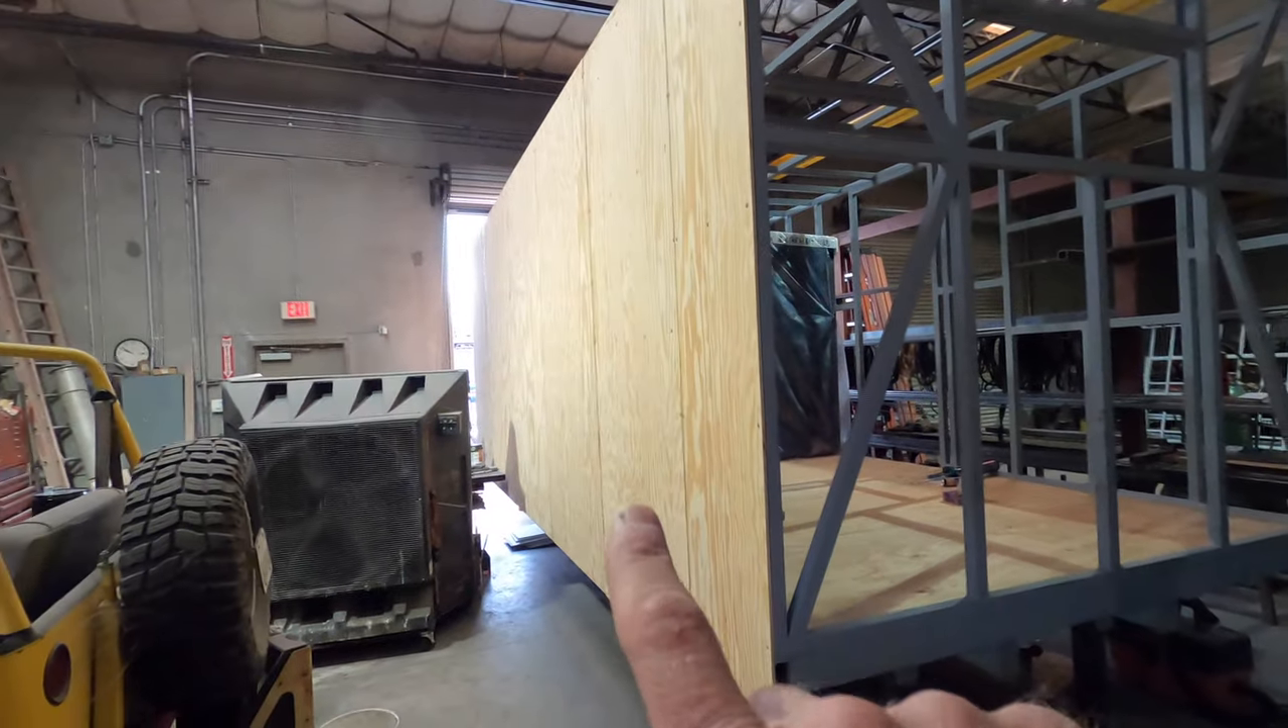So the driver's side has started to get sheeted.